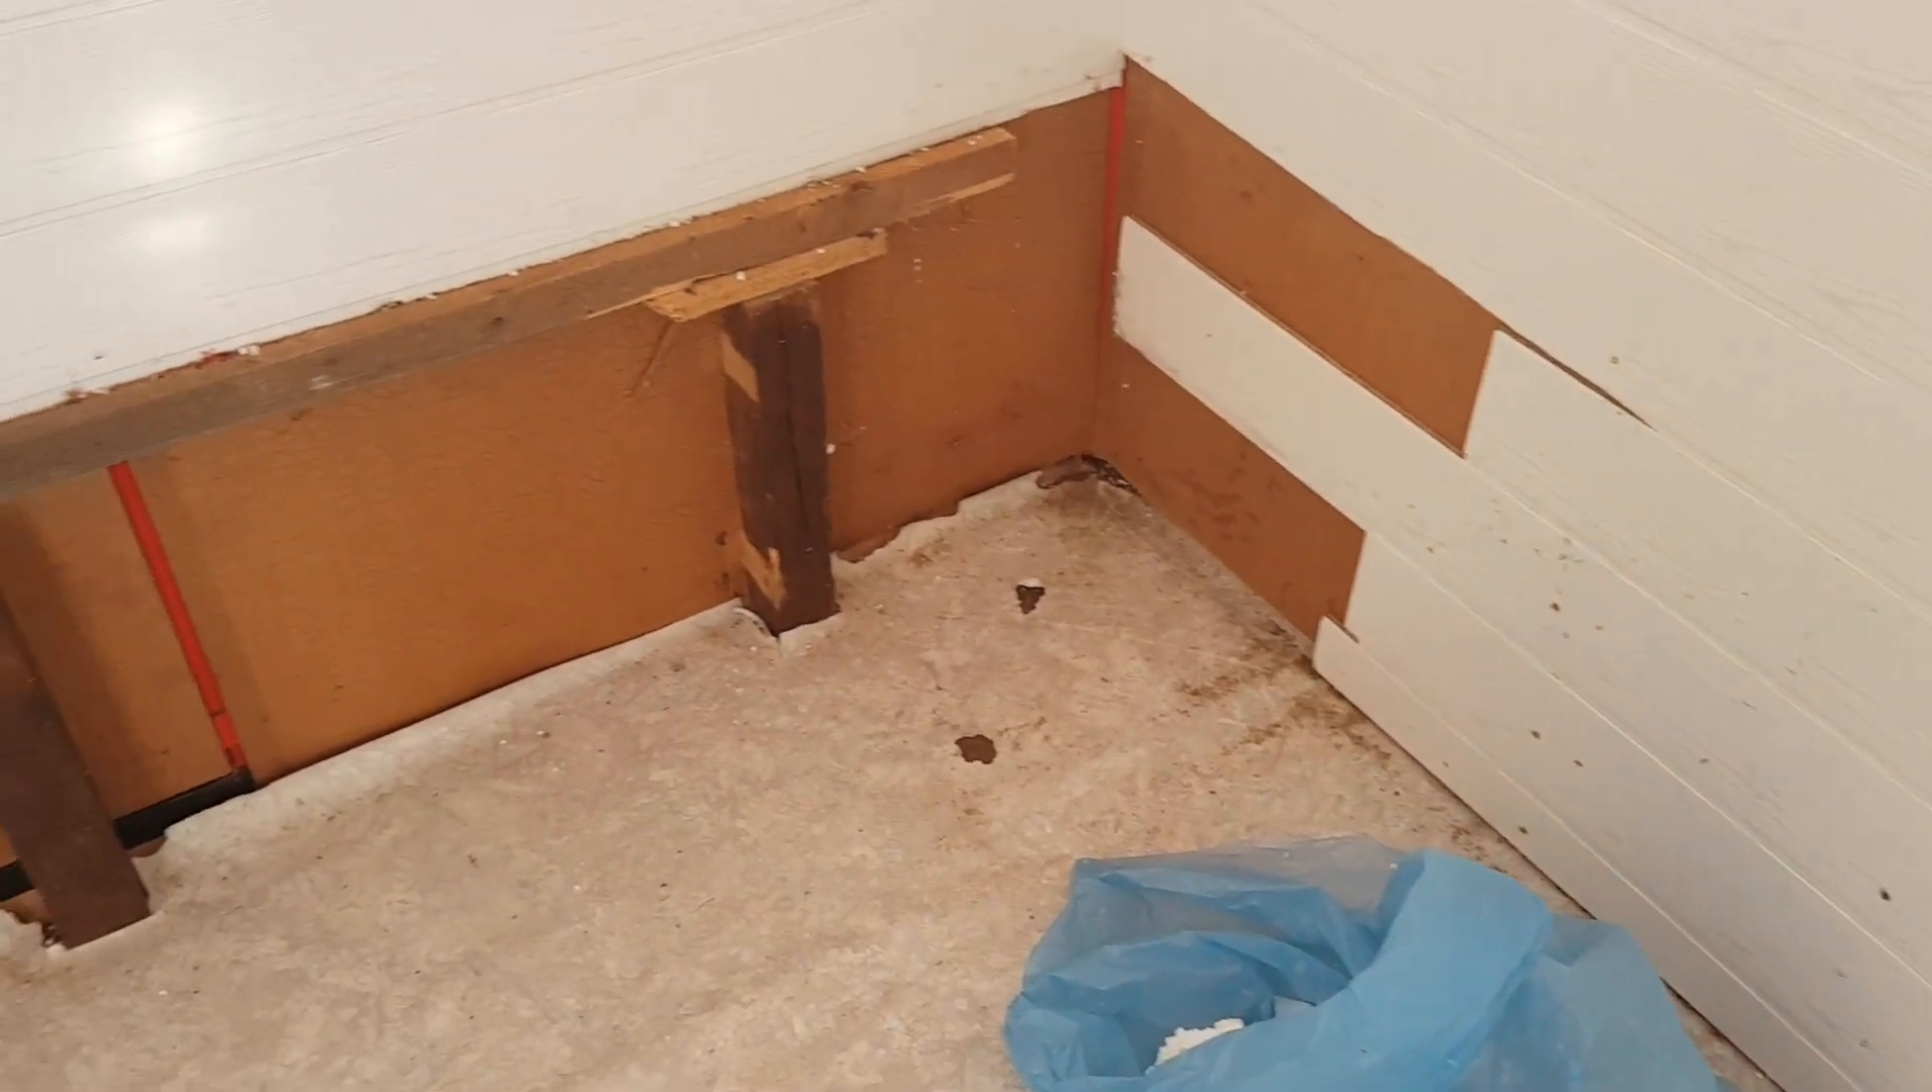Wie hier zu sehen ist, fehlen auch Teile der Wandverkleidung.